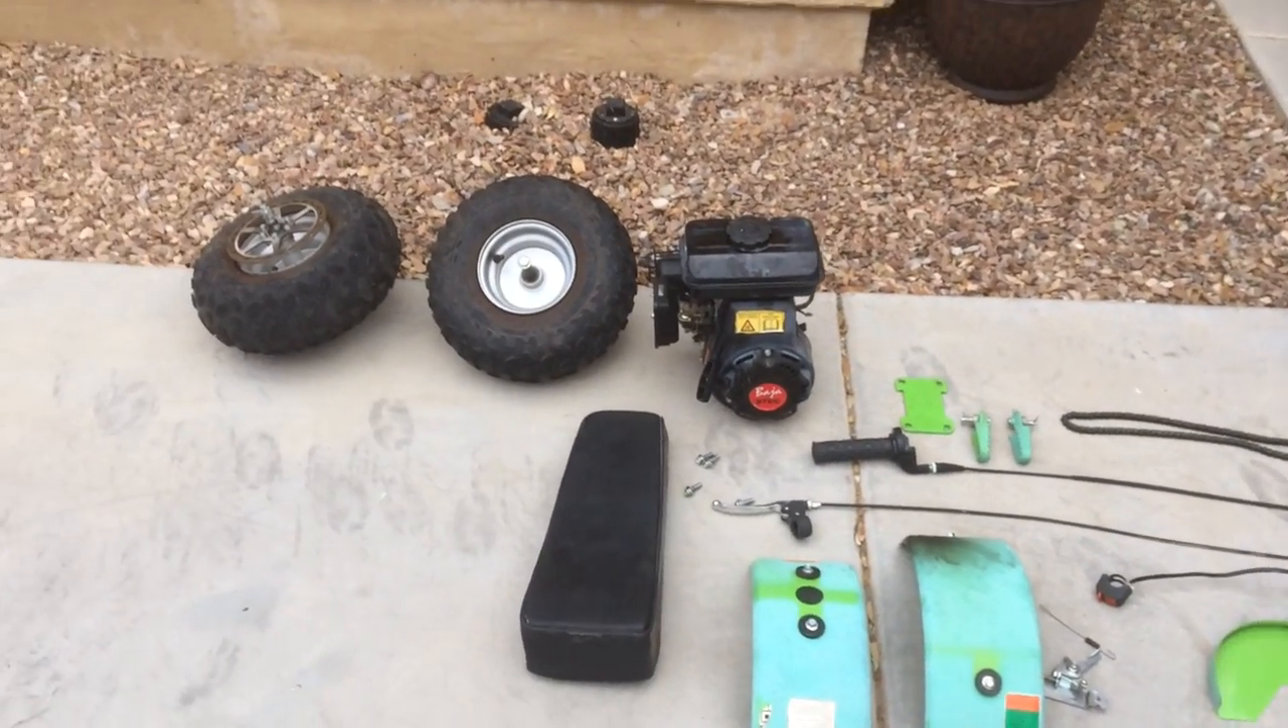The wheels are off, they were pretty easy.